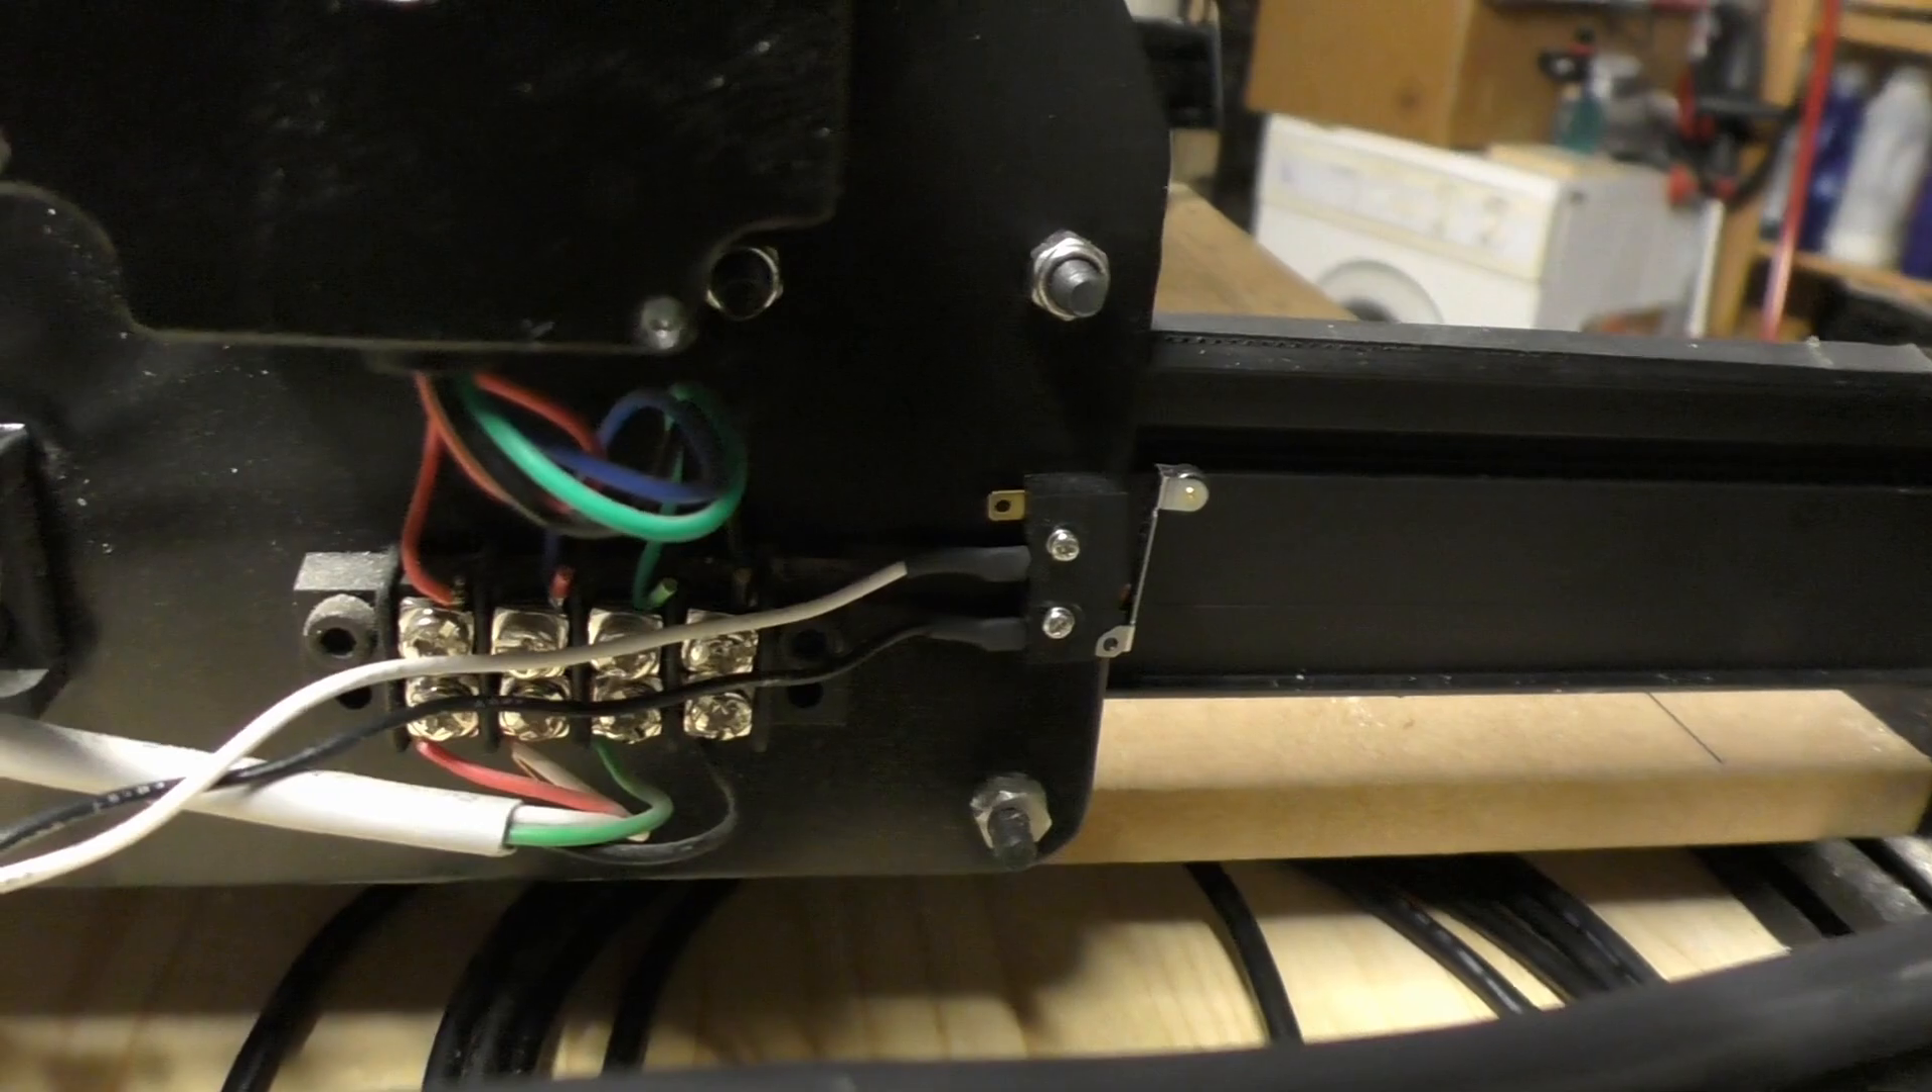I've wired in the limit switch at the top.